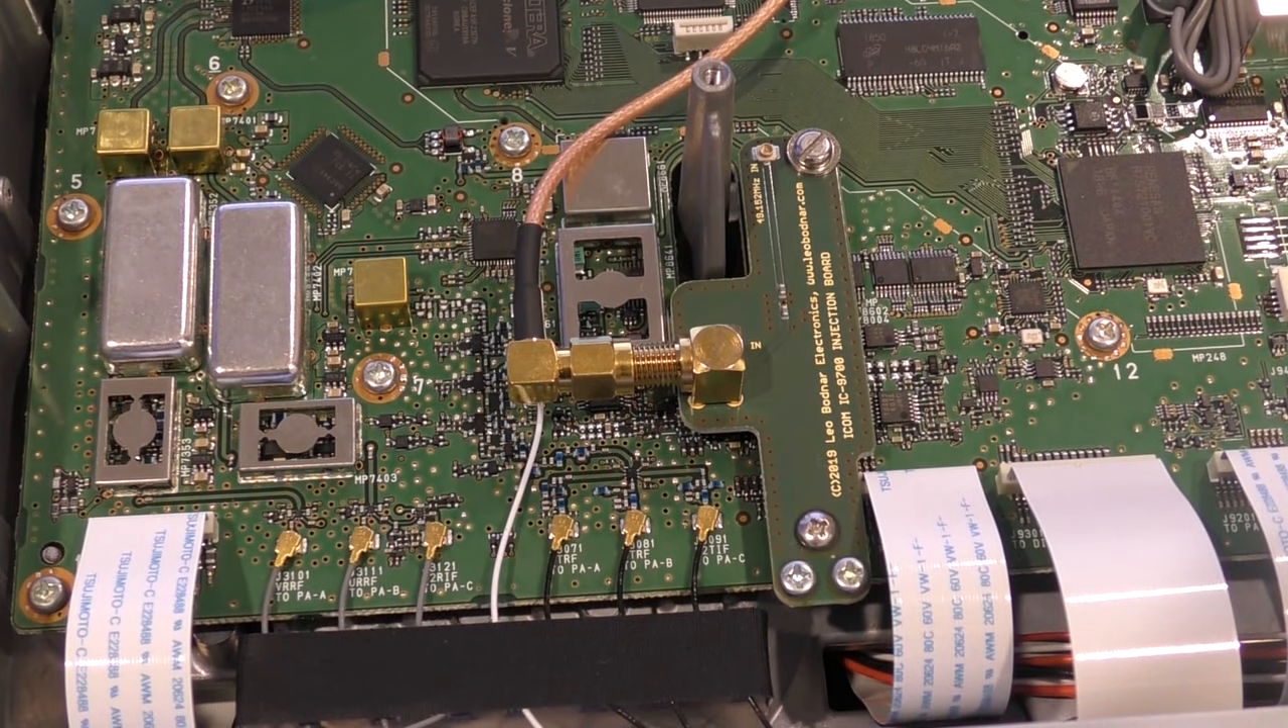So that's all there is to it really just a couple of screws and taking off that rubber cover and that's the injection board installed in the IC9700.